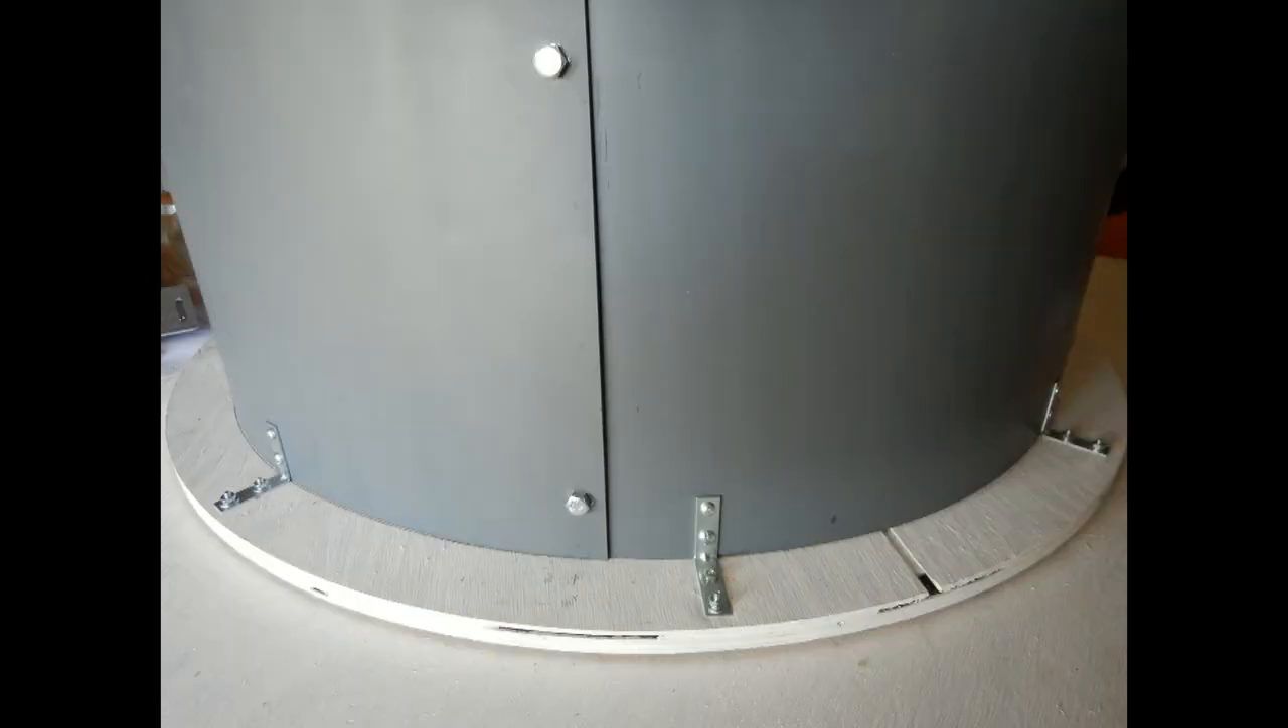I used some flat stock and some brackets to hold the turret to the top of the tank. The turret is actually a fire pit that I found on Amazon.